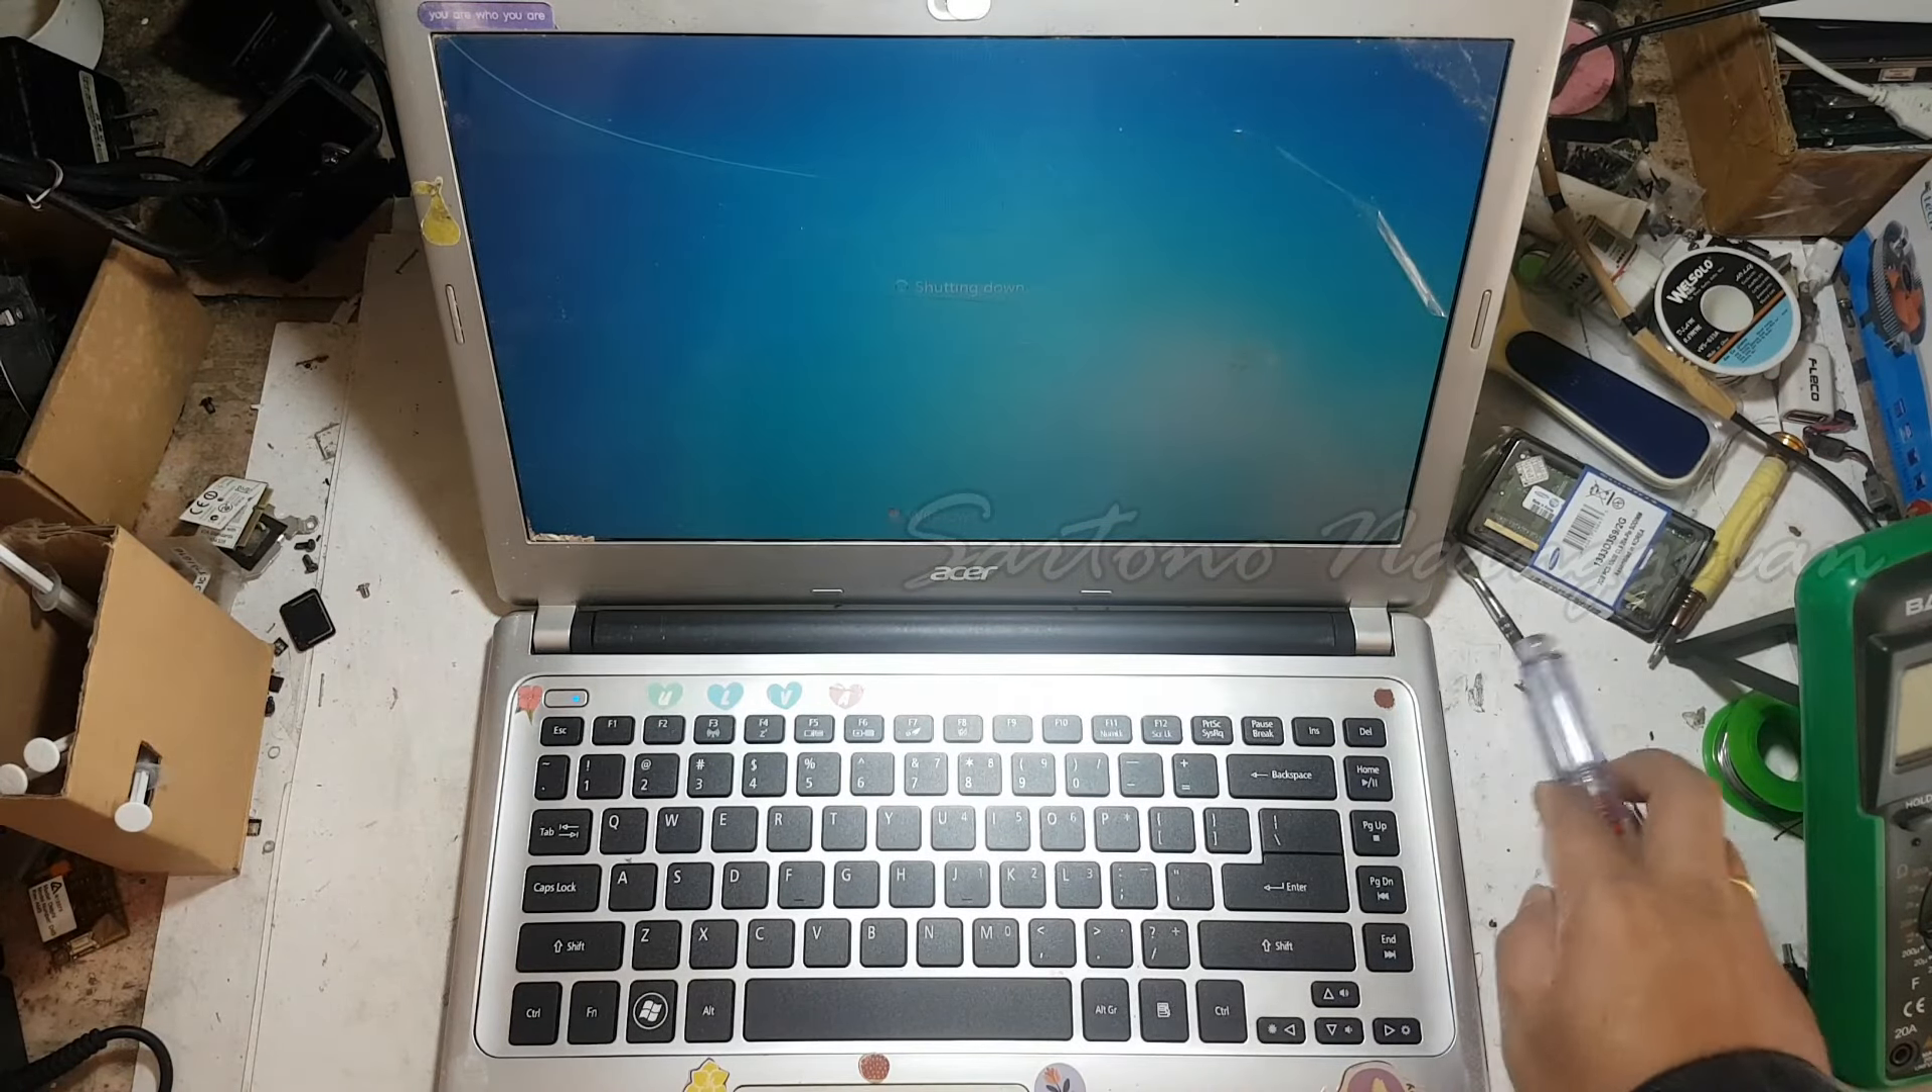Oke keyboardnya sudah terpasang dengan baik.